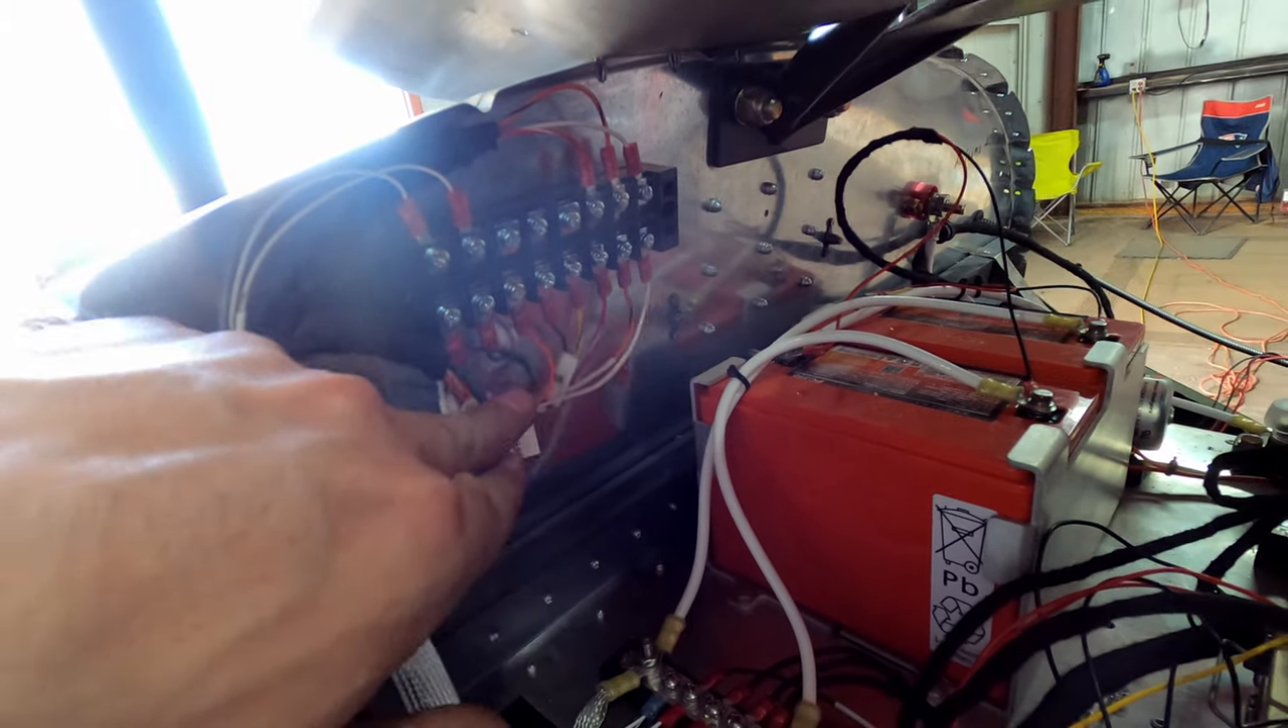Right now, went ahead and I added my terminal block here for all my EIS sensors.